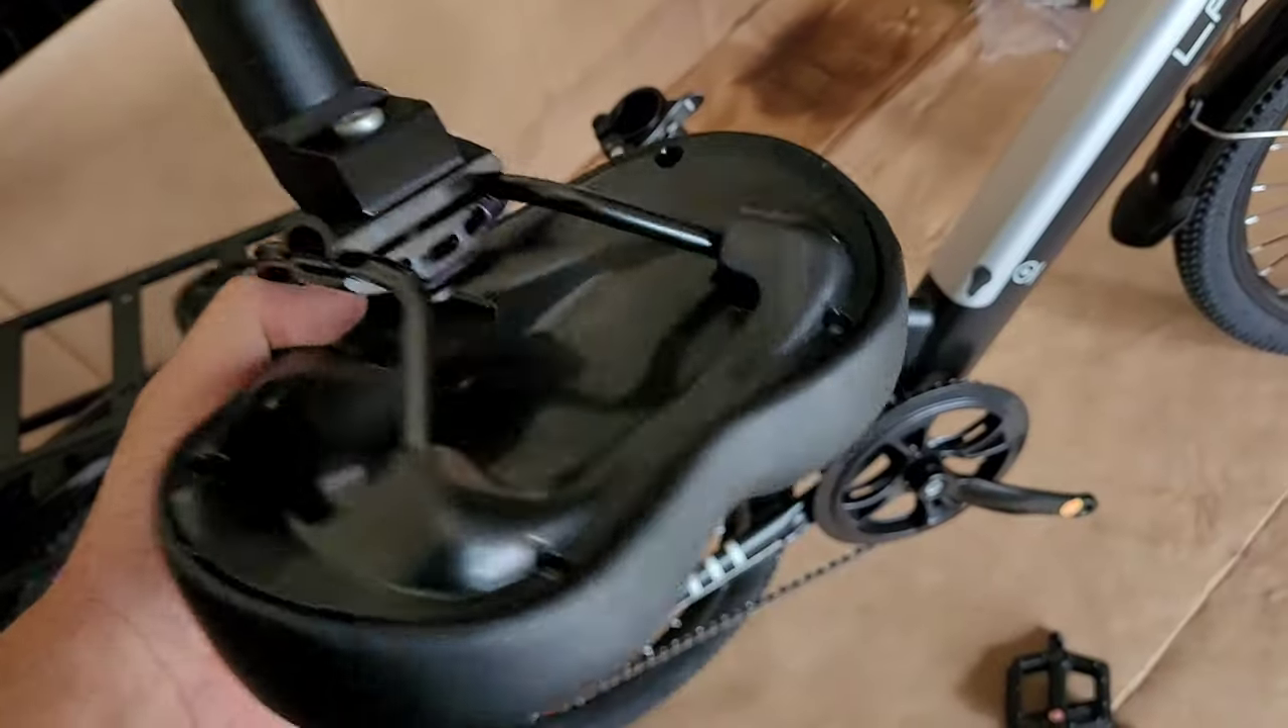On va mettre la selle. Il ne reste plus que la selle et puis les pédales.